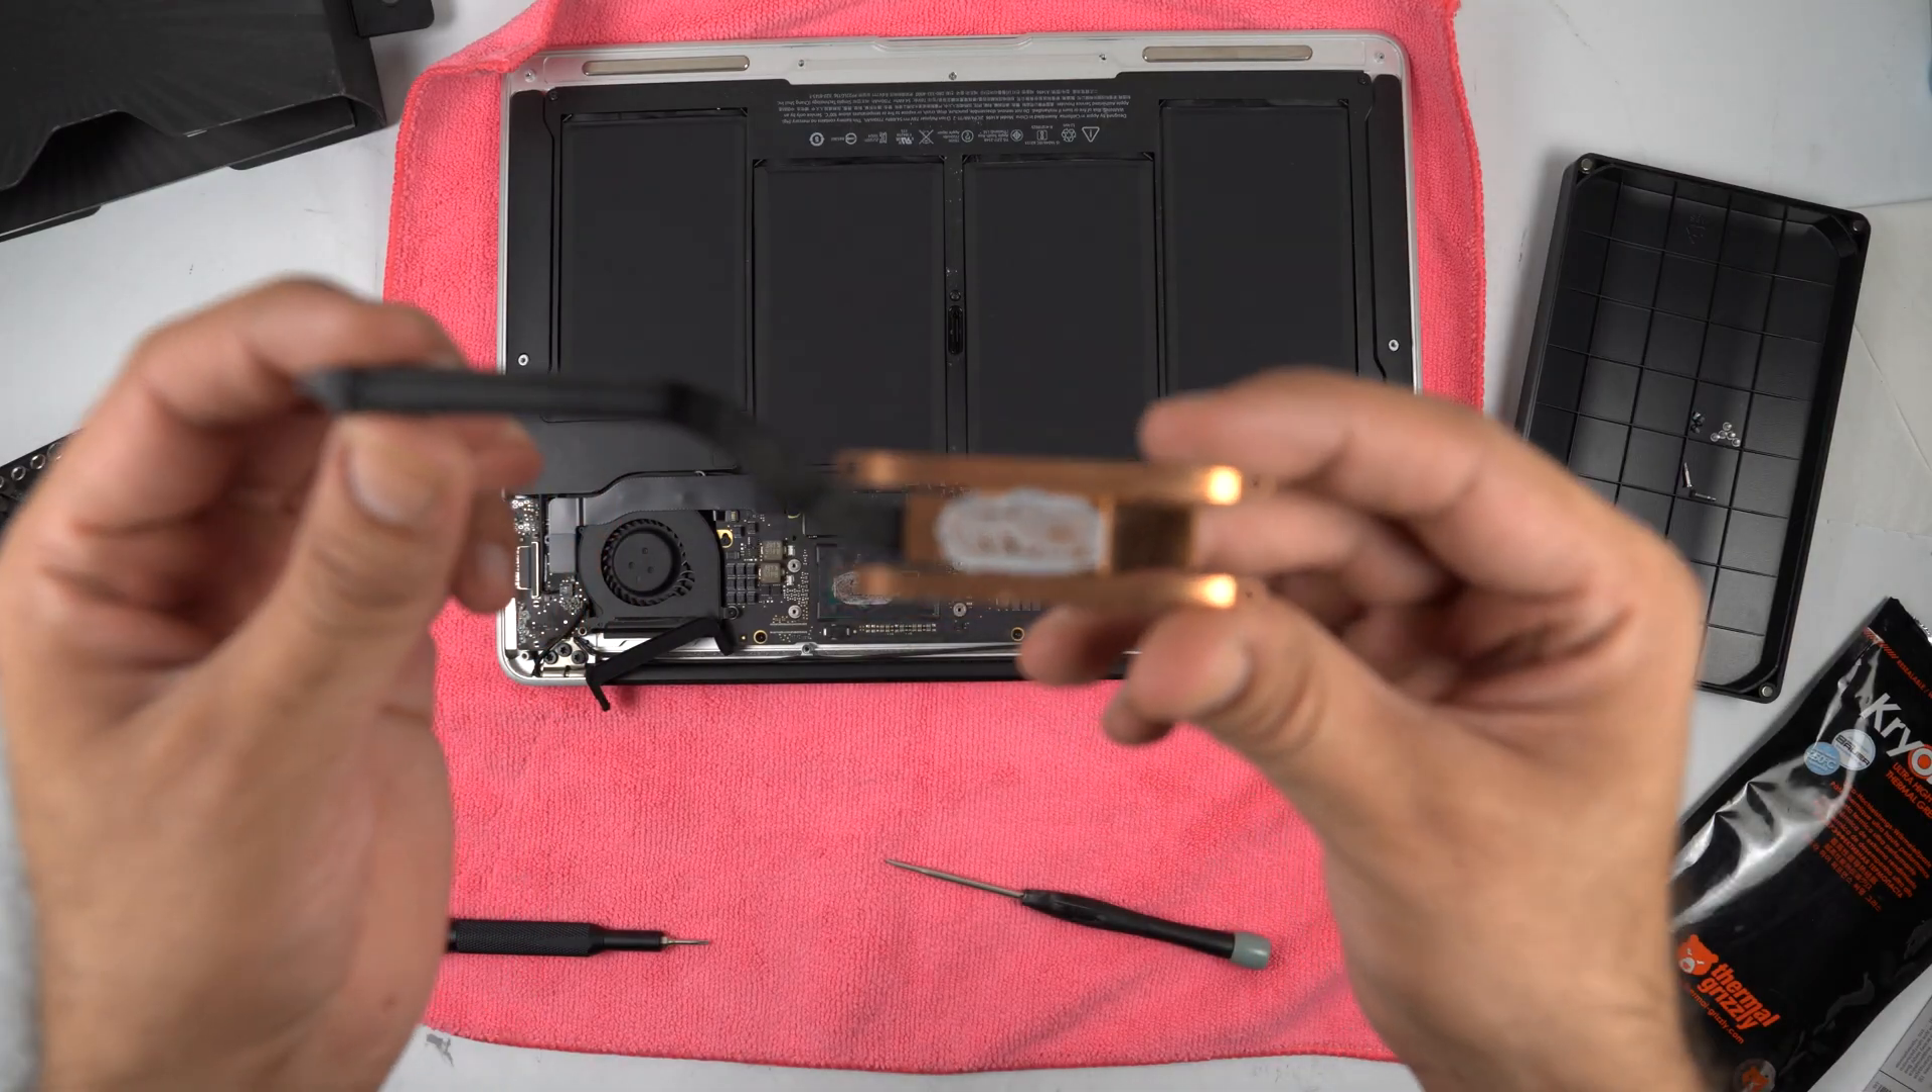Finally I ended up removing the small heat sink.